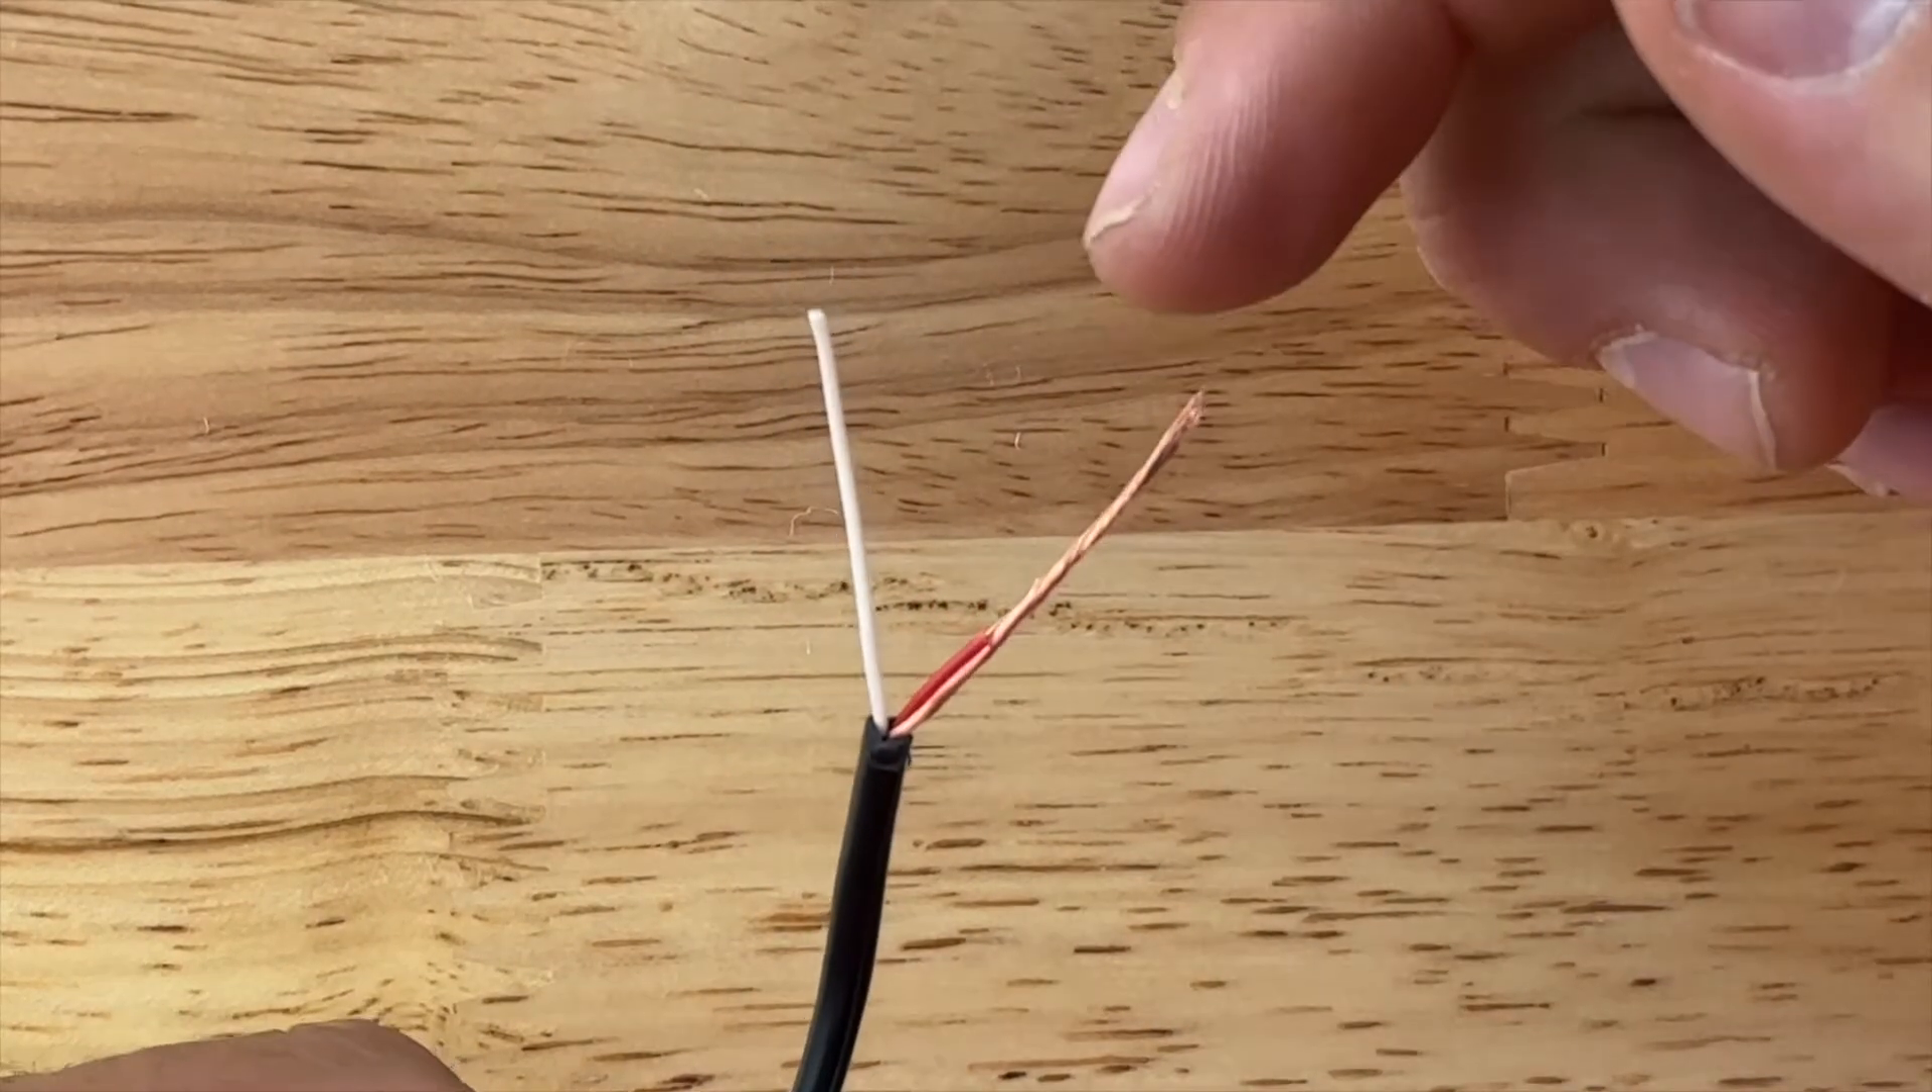So you can see I've got my bare wire and my red wire together and I've got my white wire.